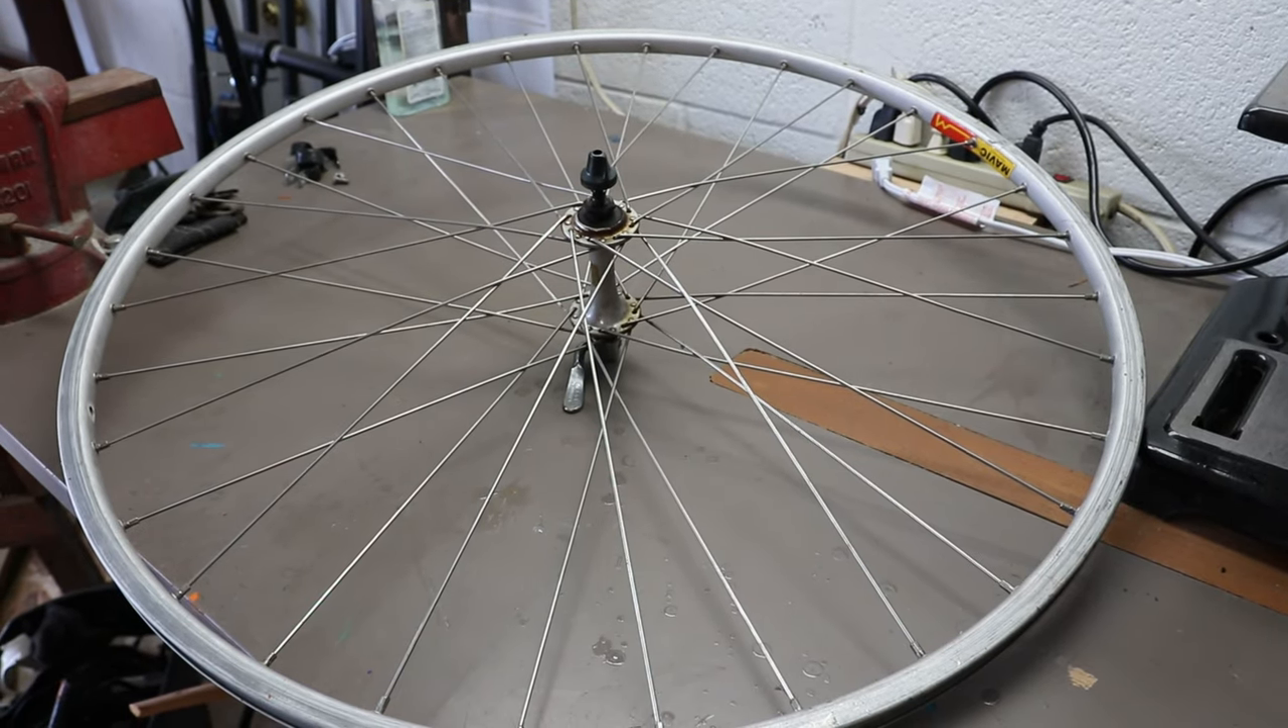Those are the nastiest tires I've ever dealt with, but I'm happy to say they're totally off.